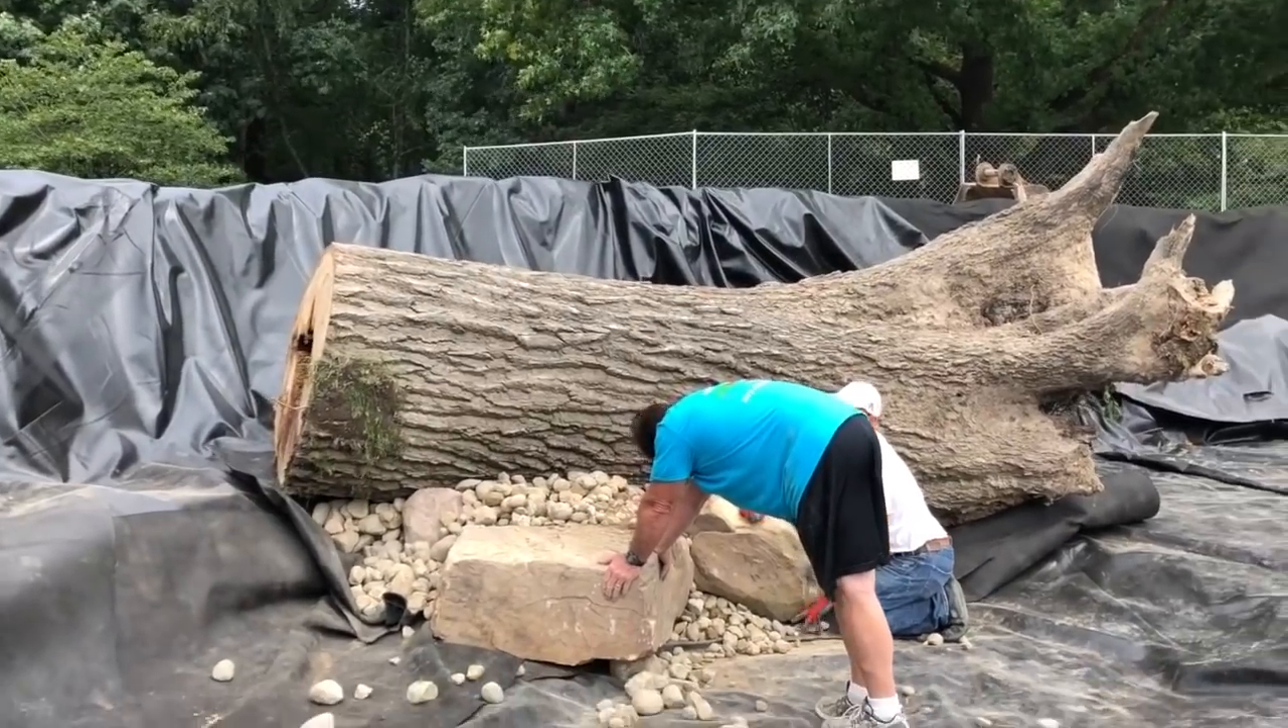All right. The log is in. We got some big chunks of rock over in here to stabilize everything.